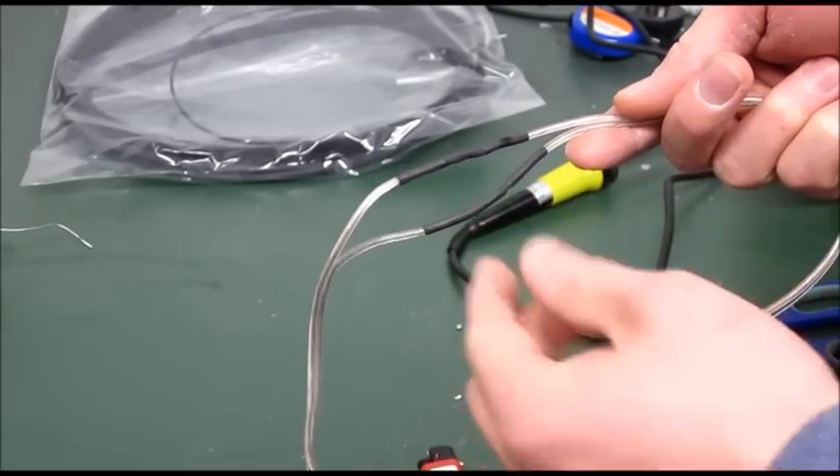As you can see we've now heated up the heat shrink on both sides.